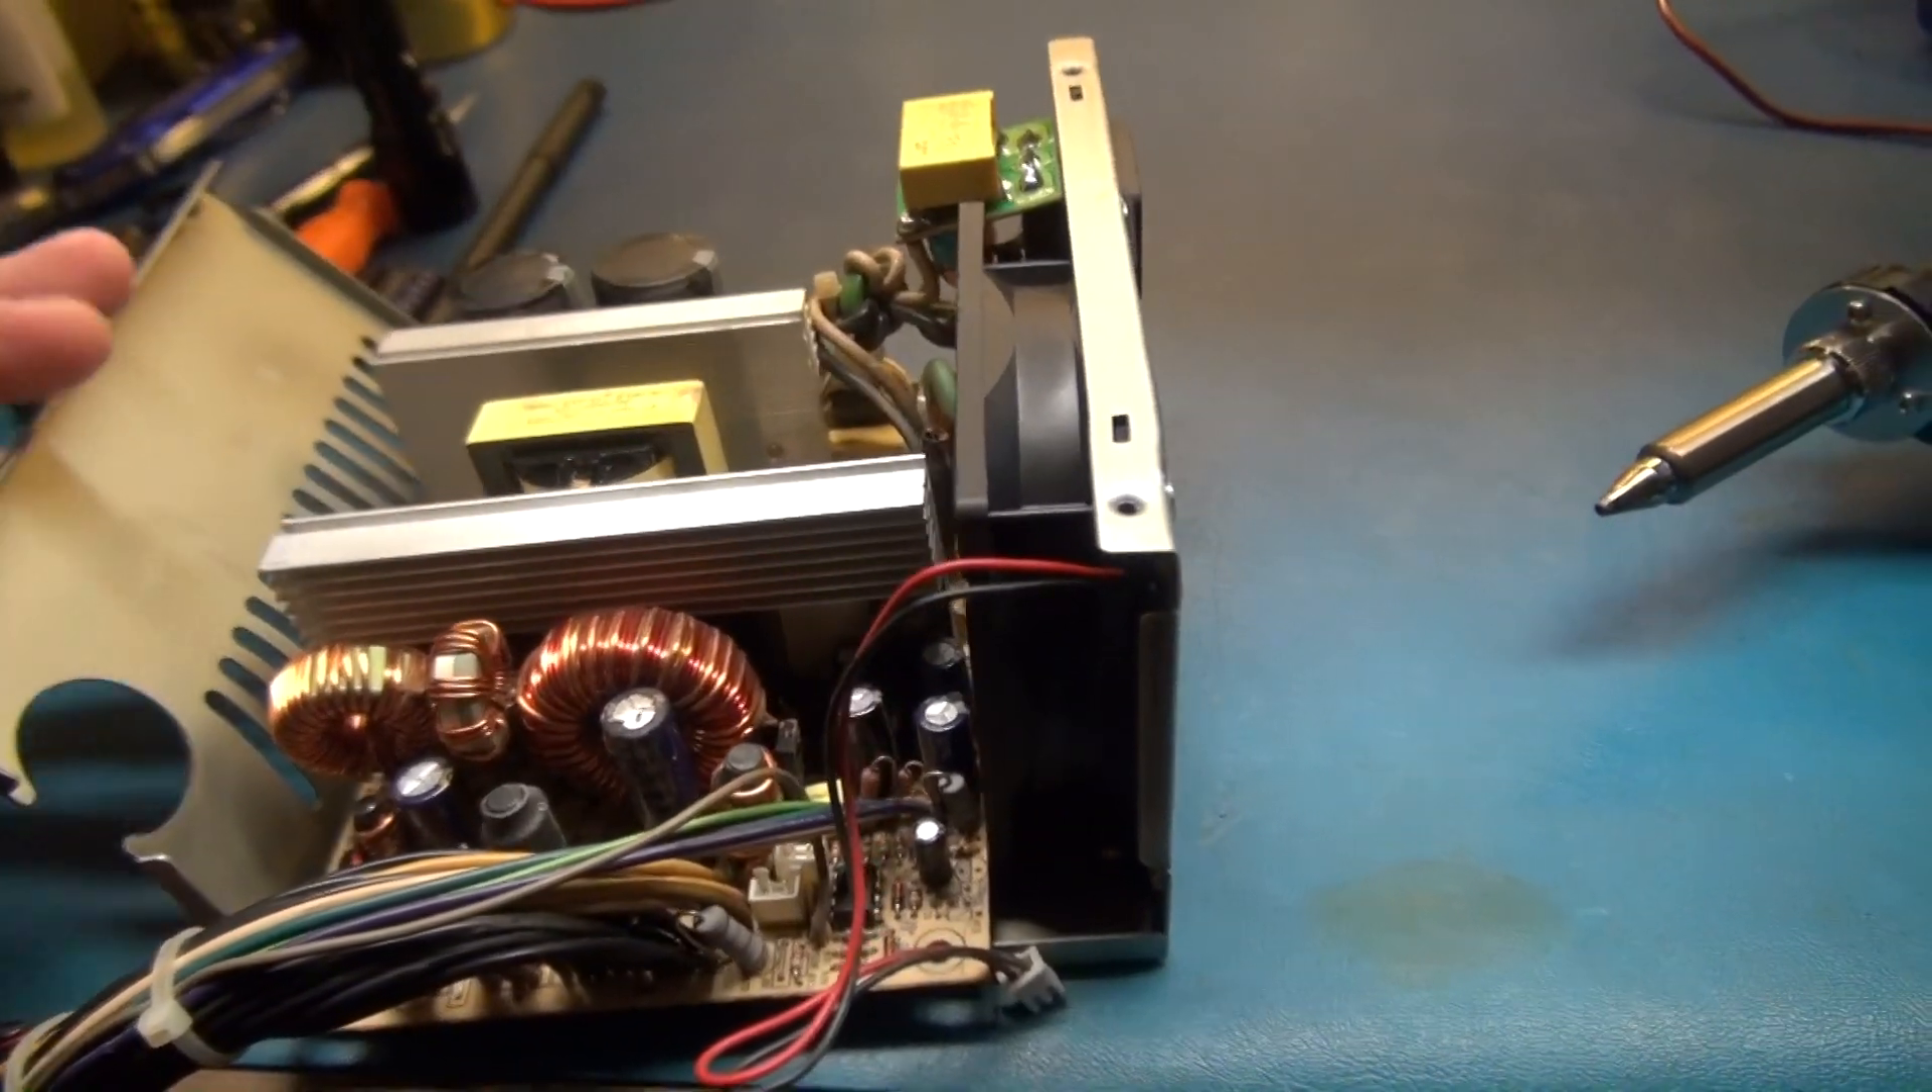All right, so I've pulled the power supply apart, the computer power supply.